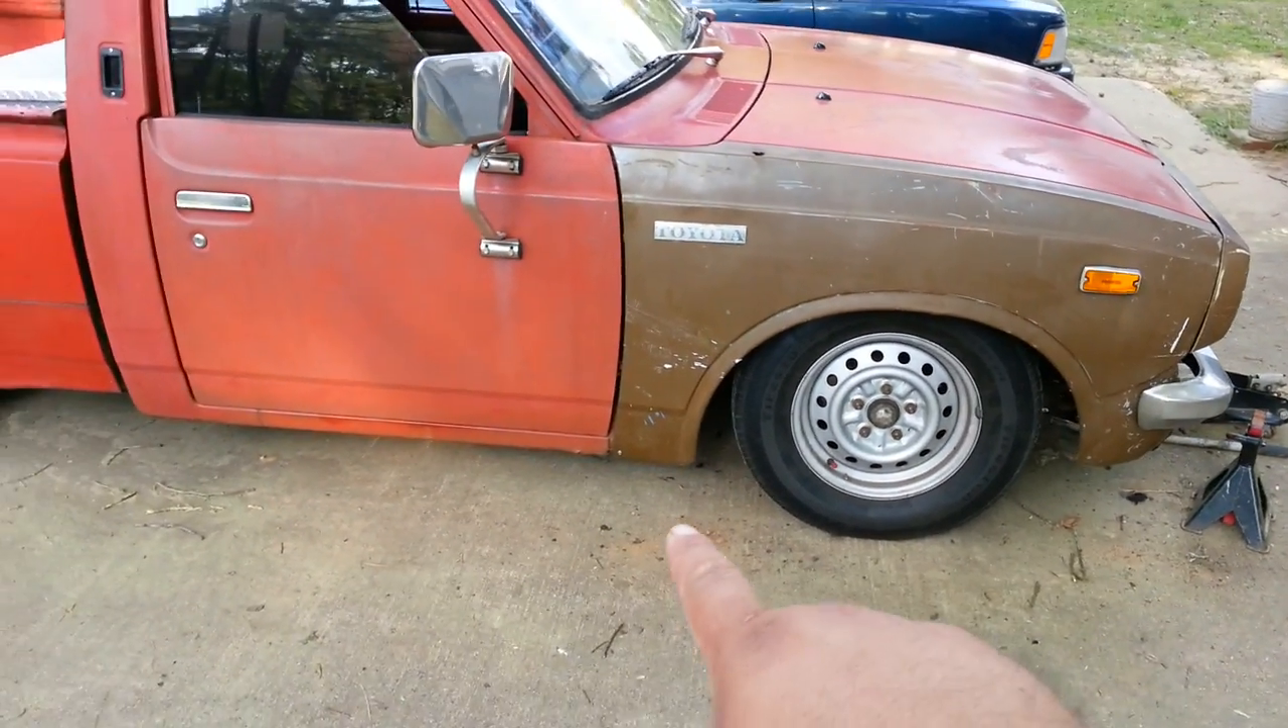We got that fender on, lines up pretty good, everything's pretty nice.